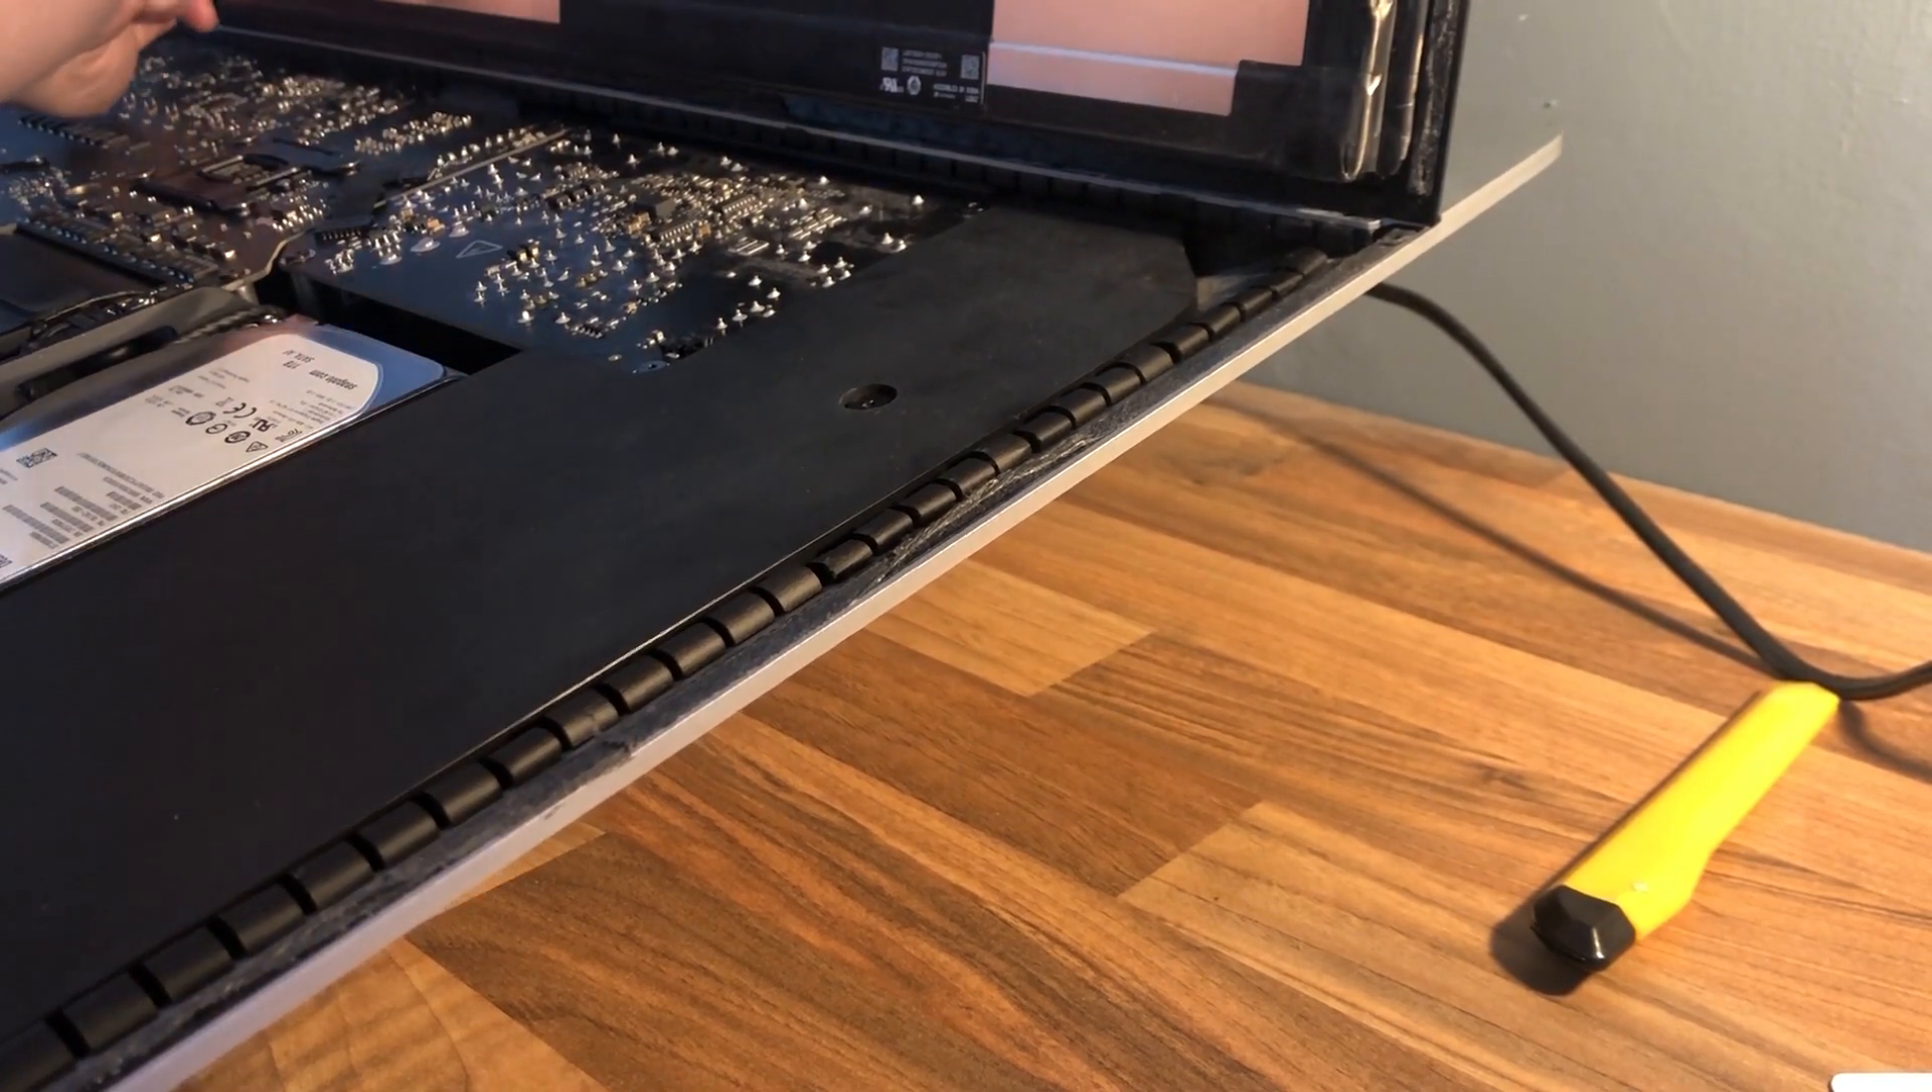I slowly managed to remove the screen away from the iMac.